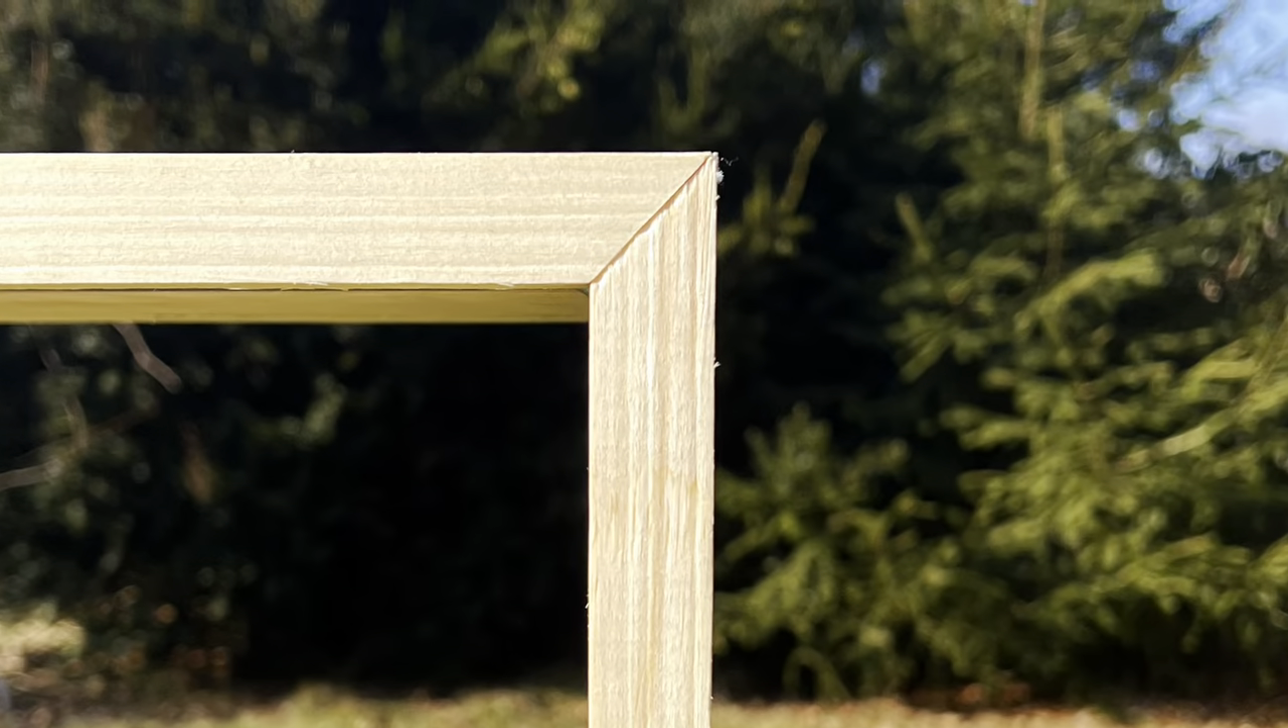And as you can see, I get nice tight joints here, which is amazing.